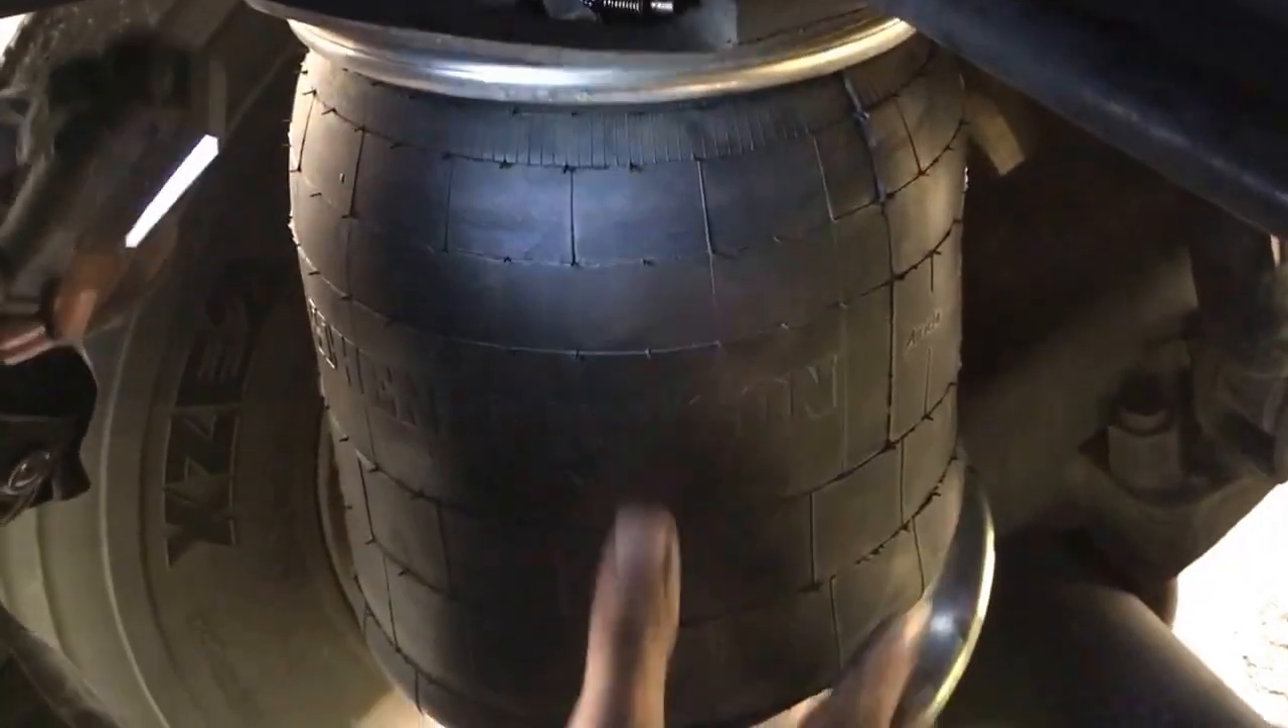Aquí ya pusimos la bolsa de aire.